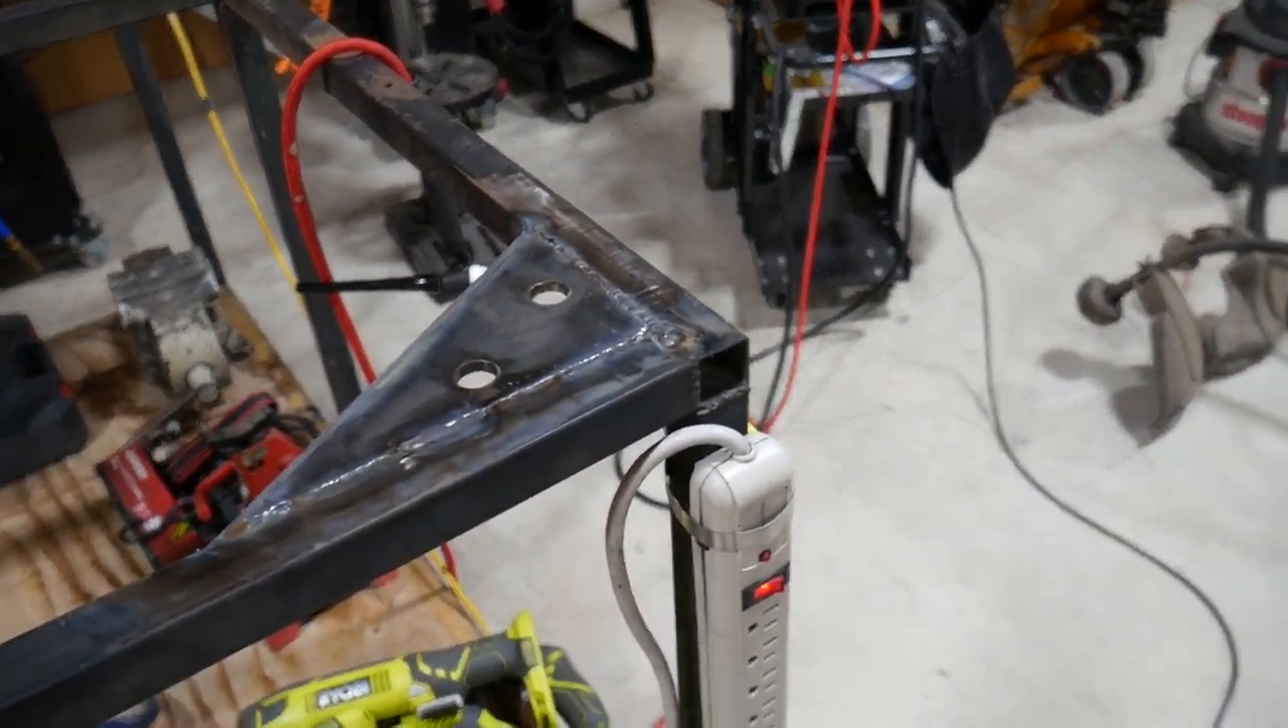And I just finished welding up the corner mount here that is going to be for the tube bender itself.